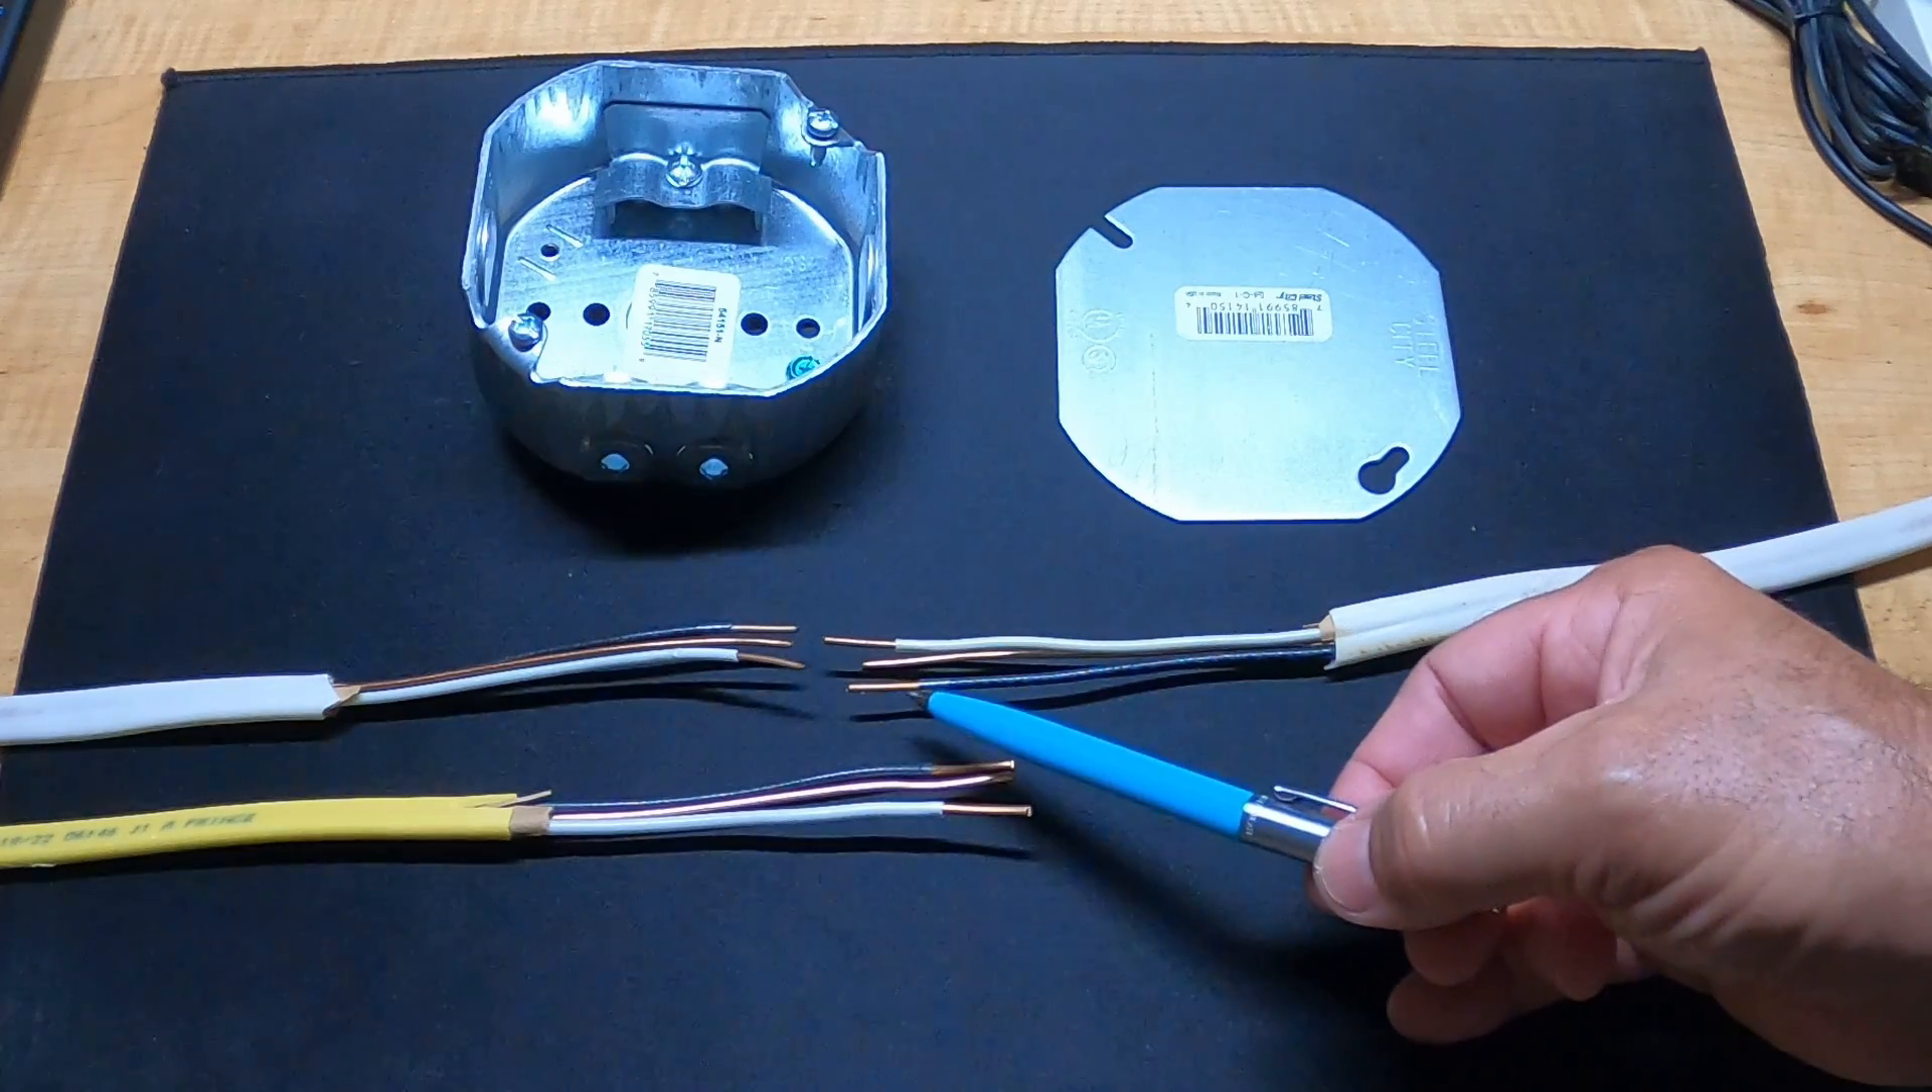And then I removed the outer jacket, cutting lengthwise using a utility knife blade, trimmed it off clean, took the conductors on both sides, stripped off about 5 eighths of an inch of insulation around 14 millimeters from the black and white conductors.